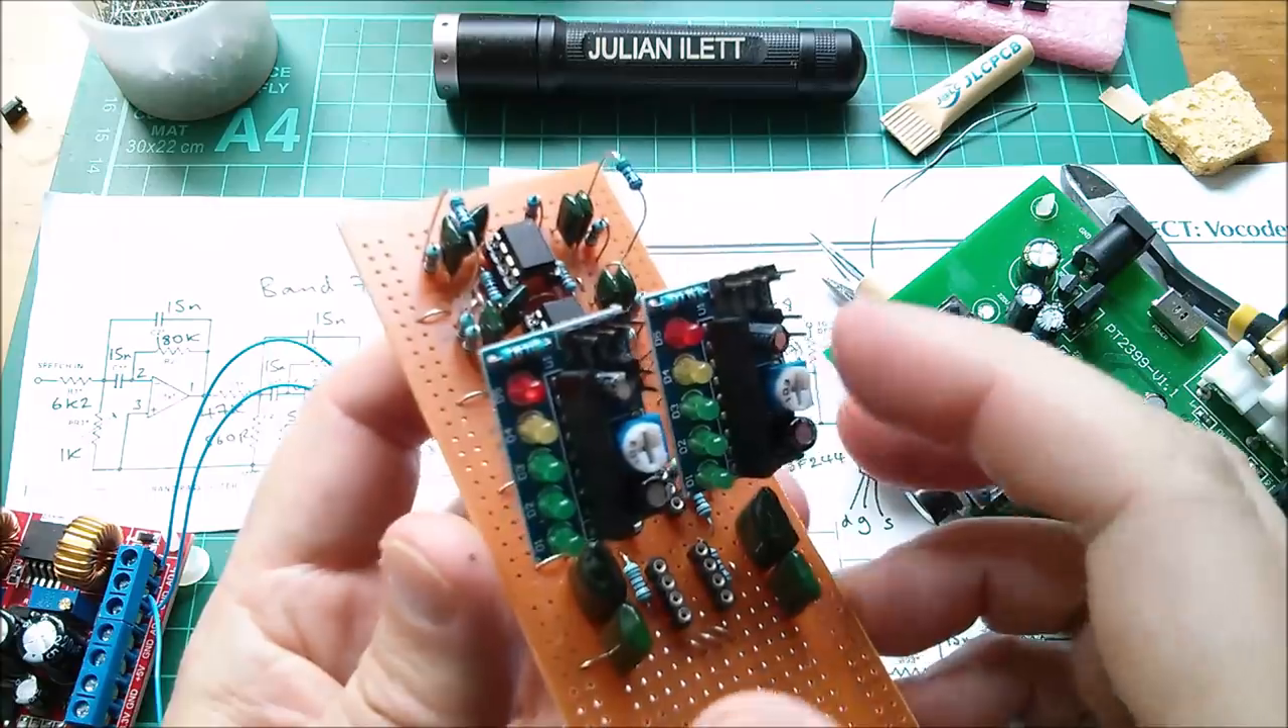Right, I've soldered these two VU meter boards on there.